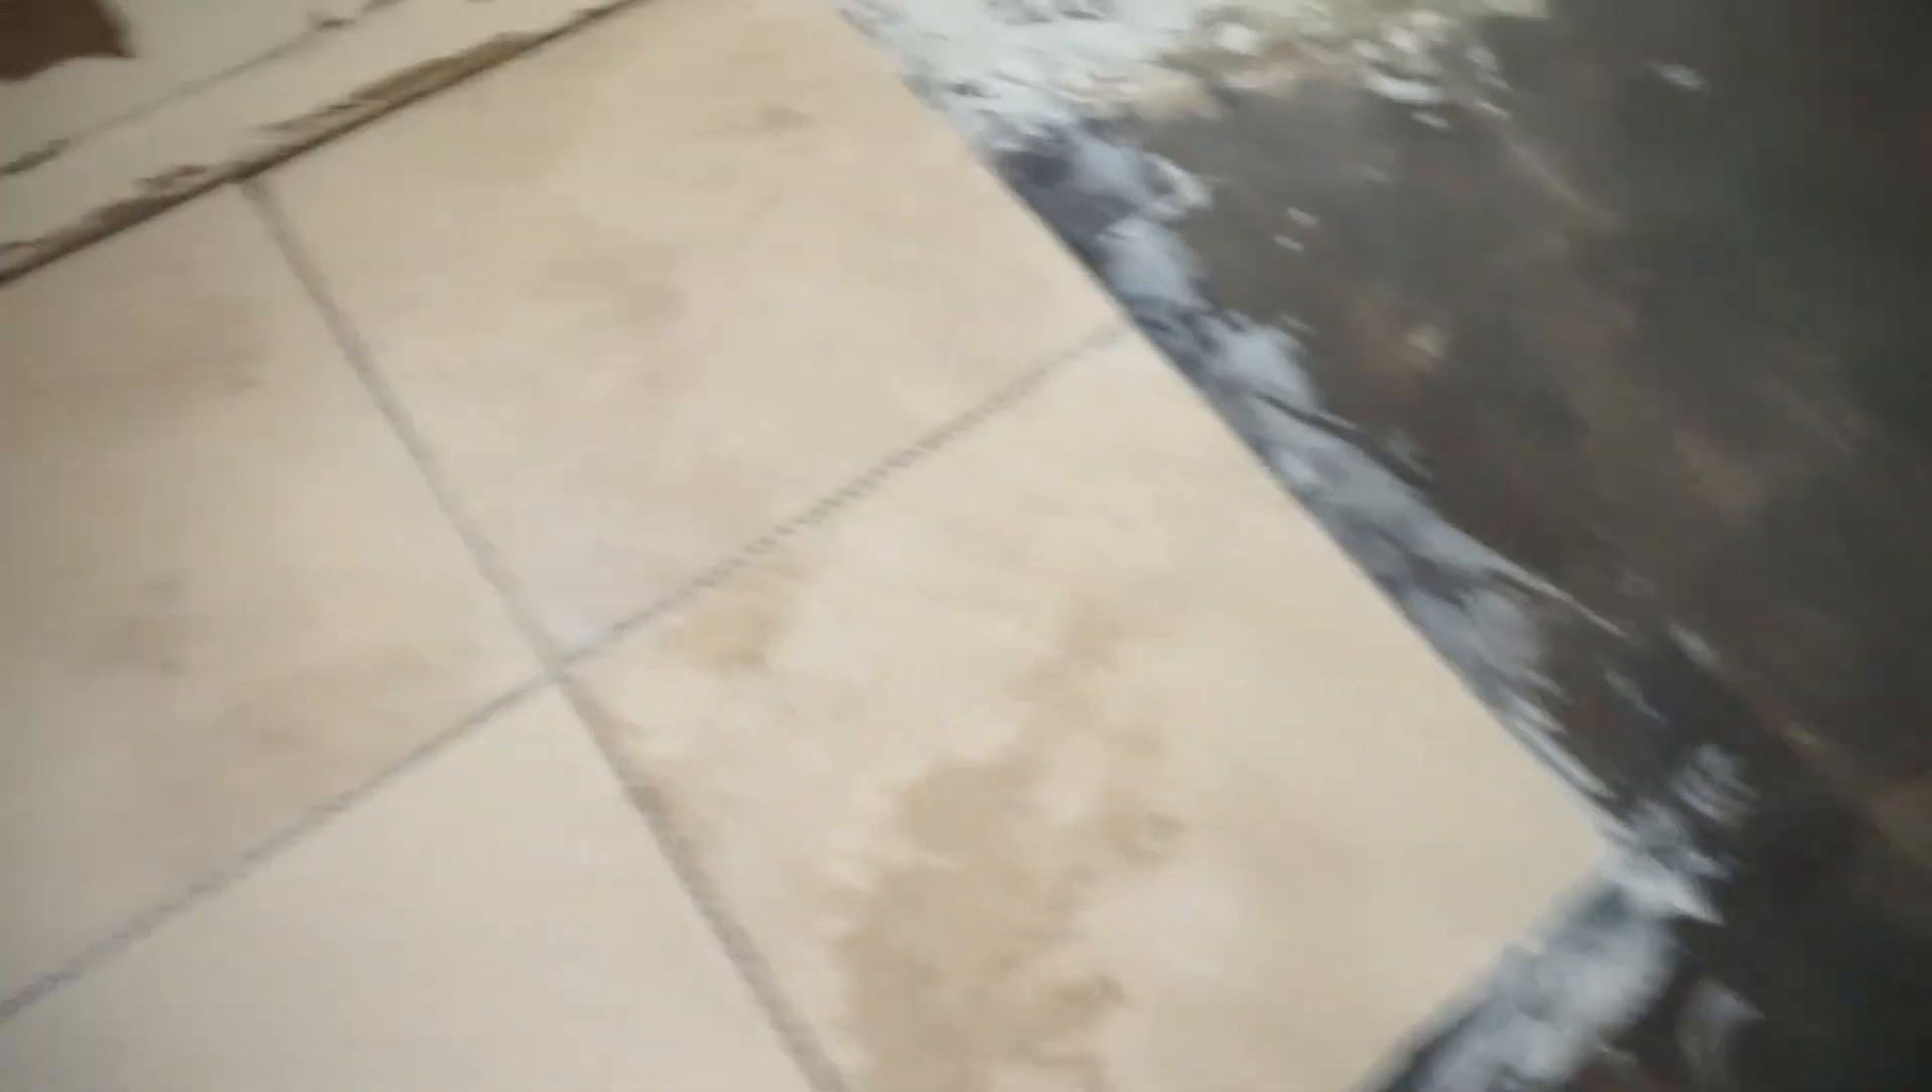My dad right here put some tile down but that's just the starting of it.